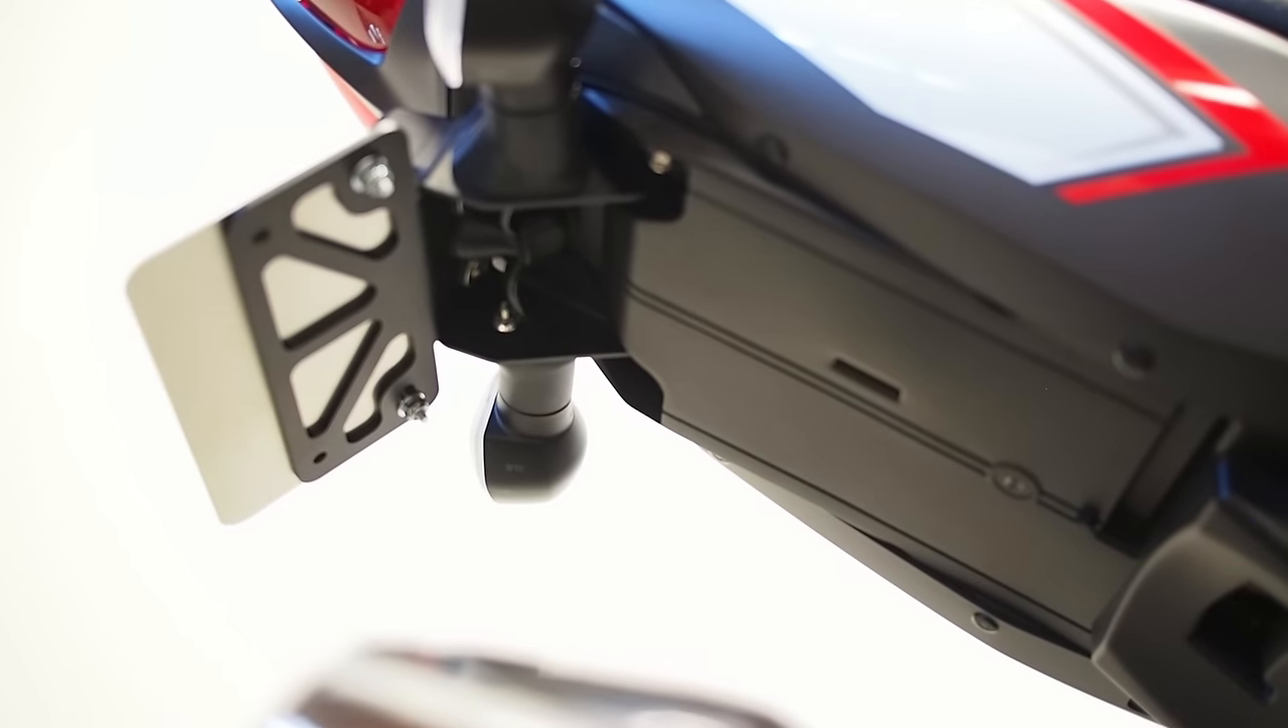We've got the license plate back on there with the dealer supplied hardware.